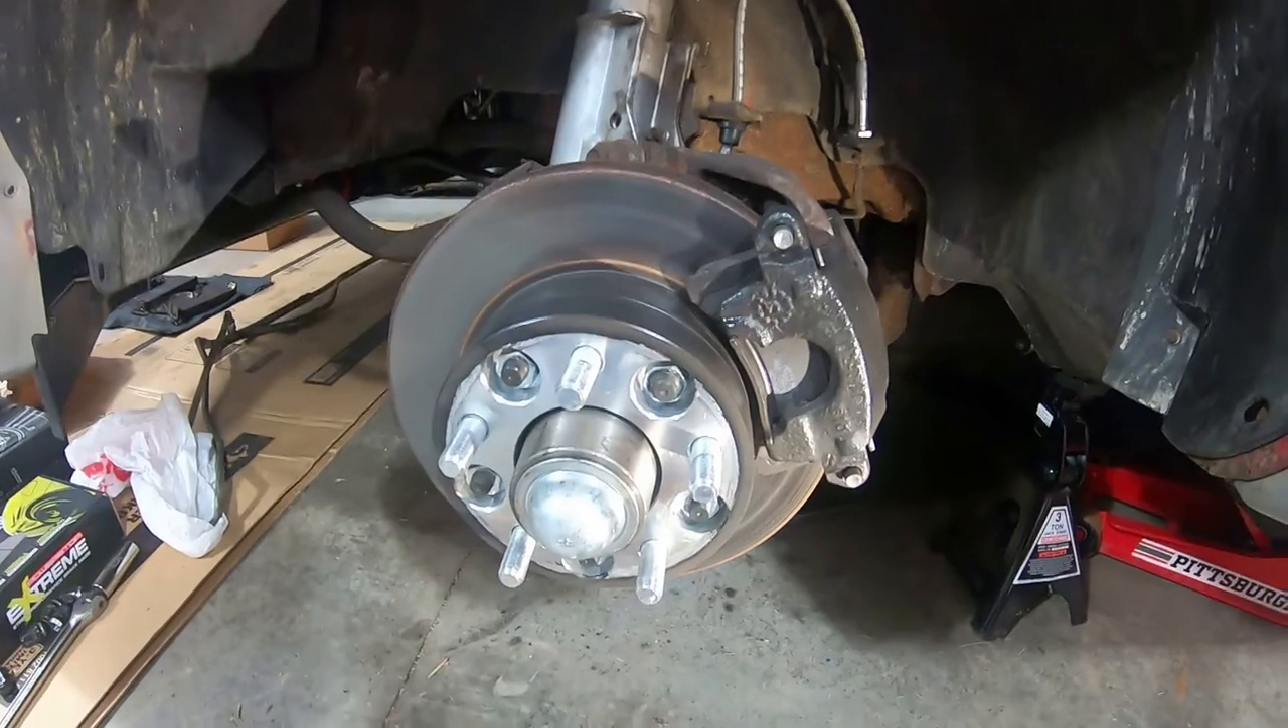Alright guys, so I got the wheel removed, and we can see what we're working with a little better.